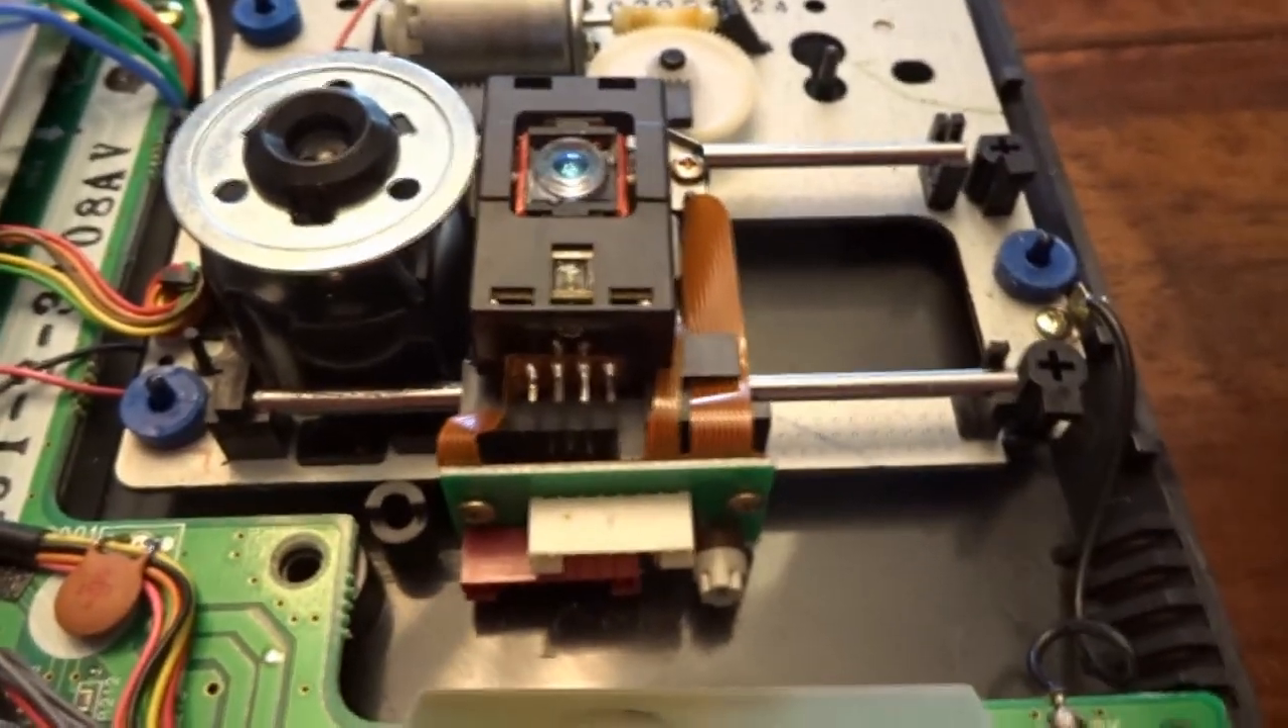And I have positioned the new lens in place on the new track as well.